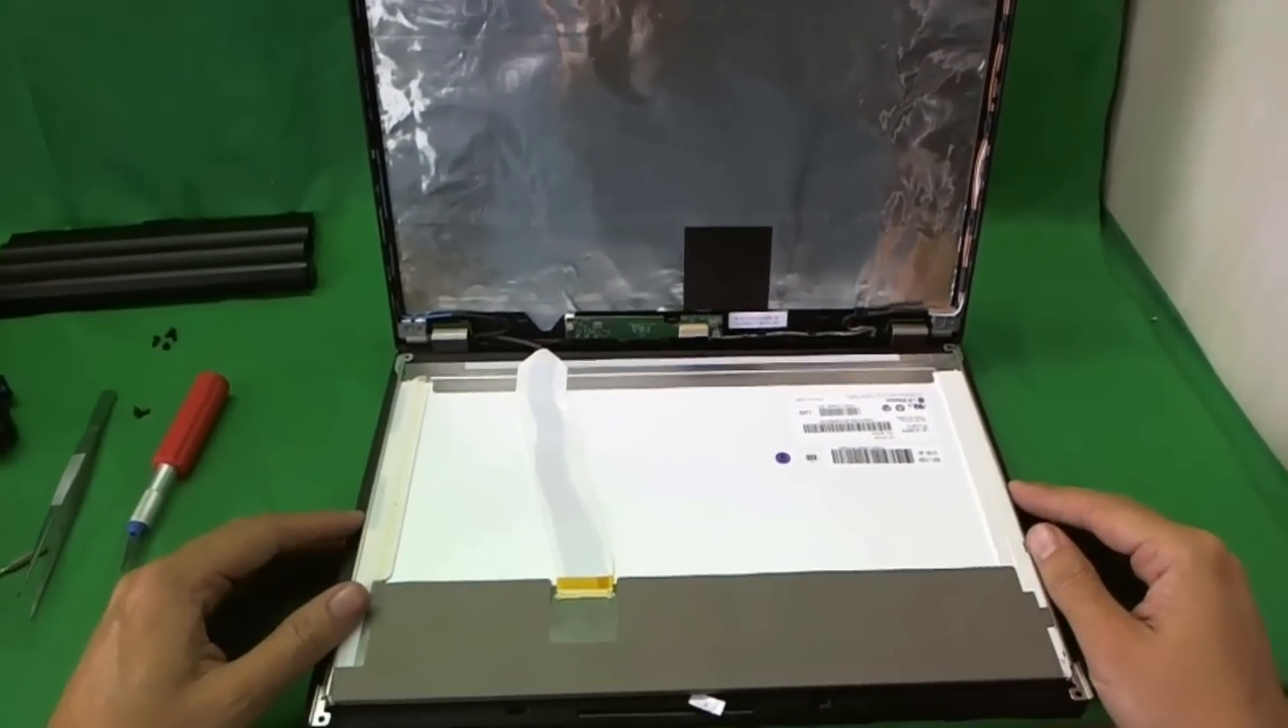The screen is out. The last thing we have to do is remove the connector.